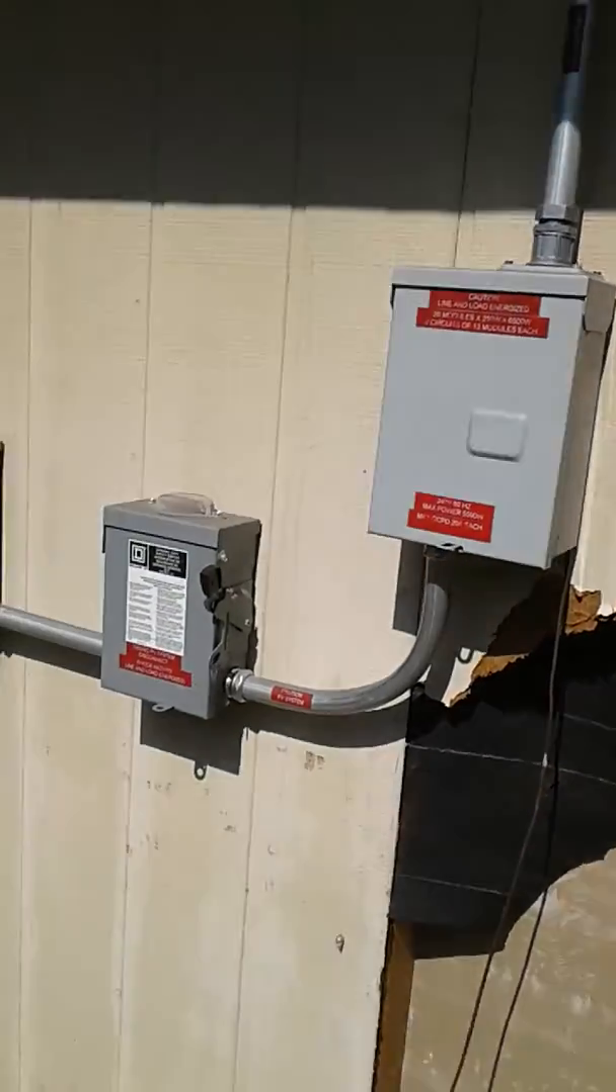I still have to lift all these electrical panels off the side of the wall before I can get to them.